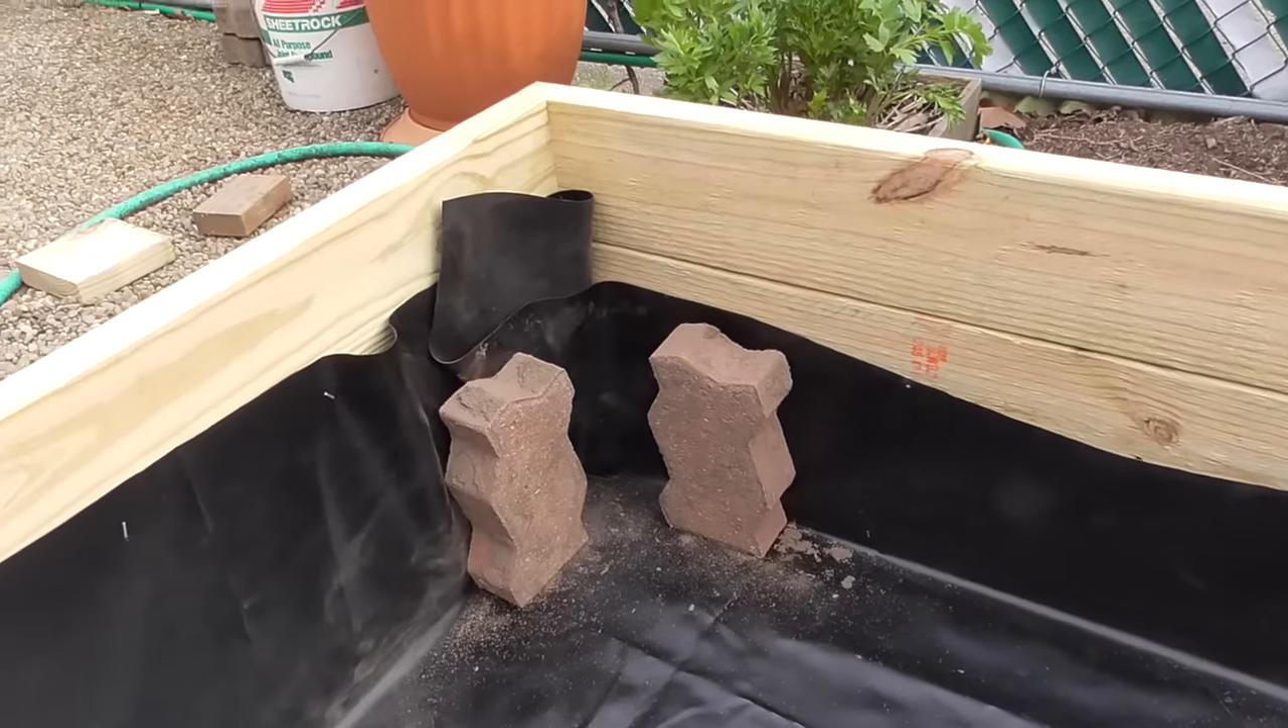Now of course you may be noticing how the lining doesn't go all the way up to the top.